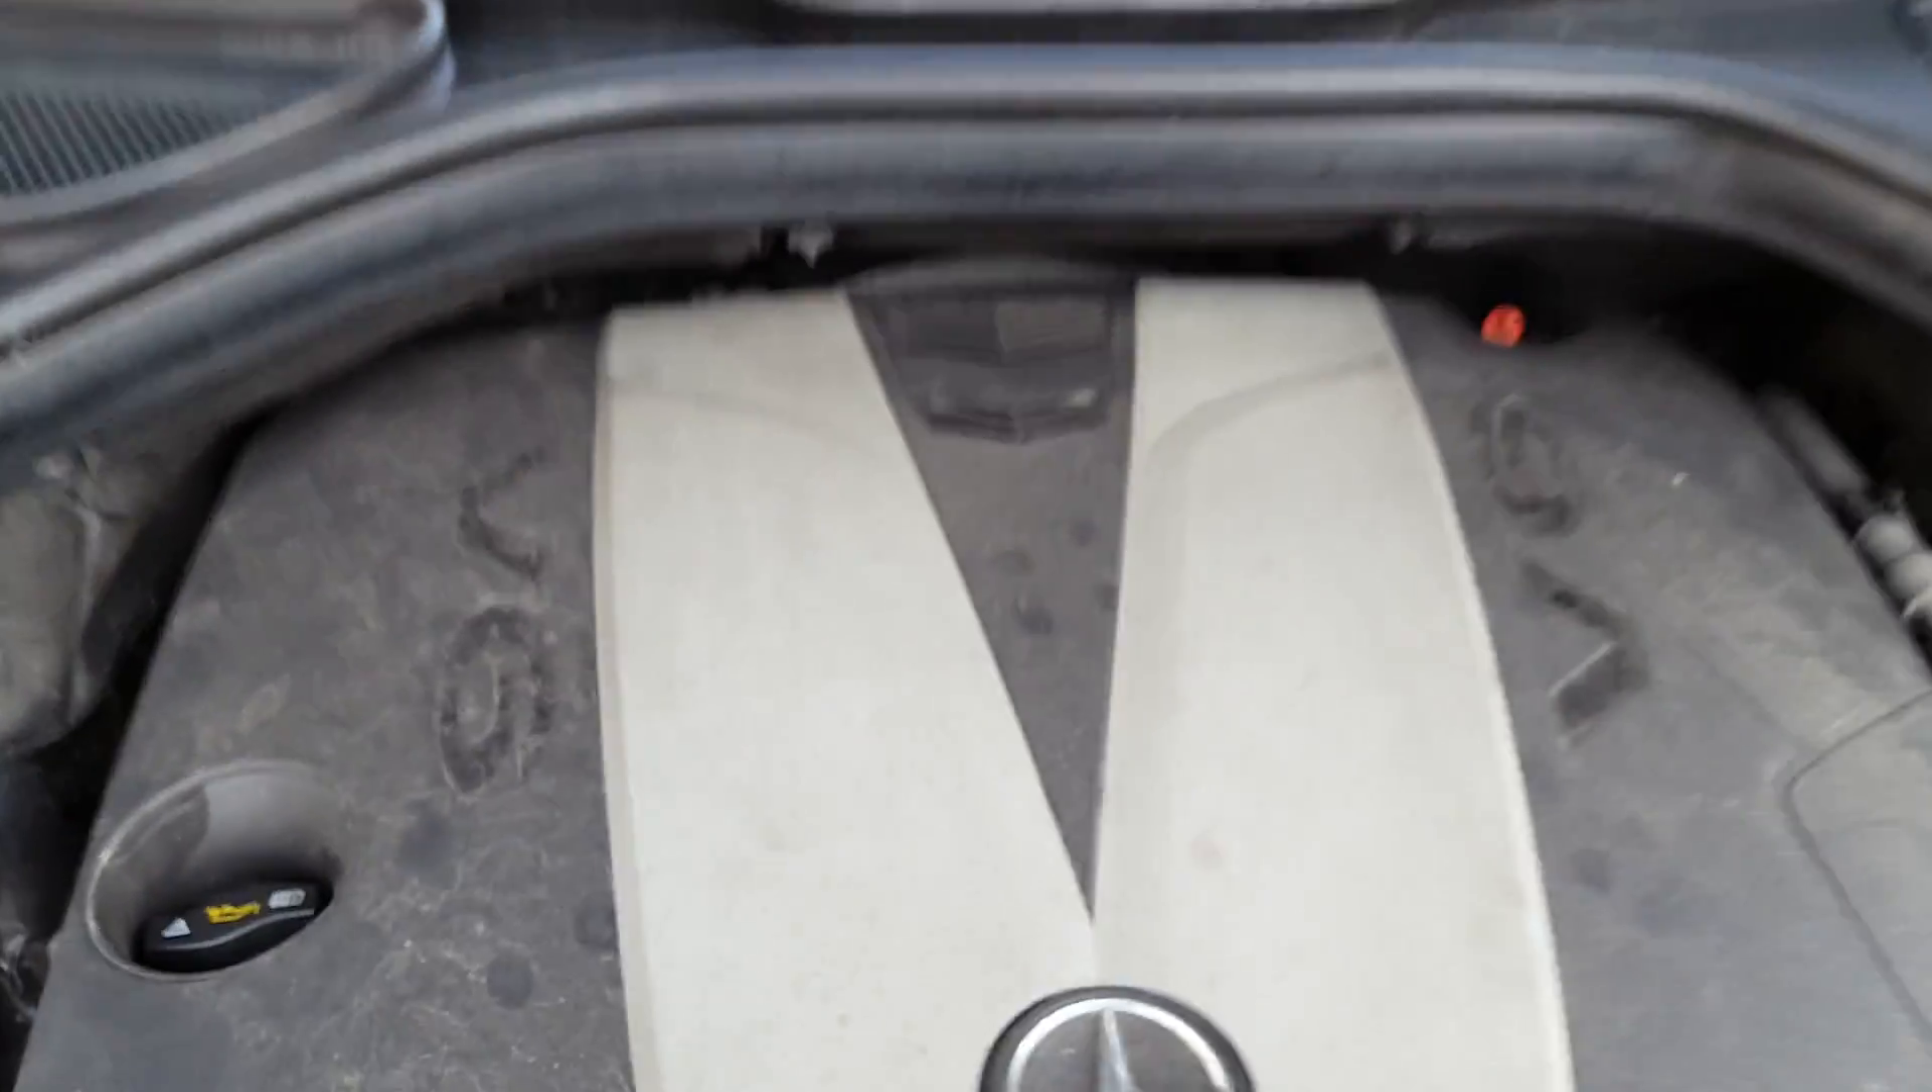Nun kommt die Verblendung wieder drauf. Die Motorabdeckung. Festgedrückt.